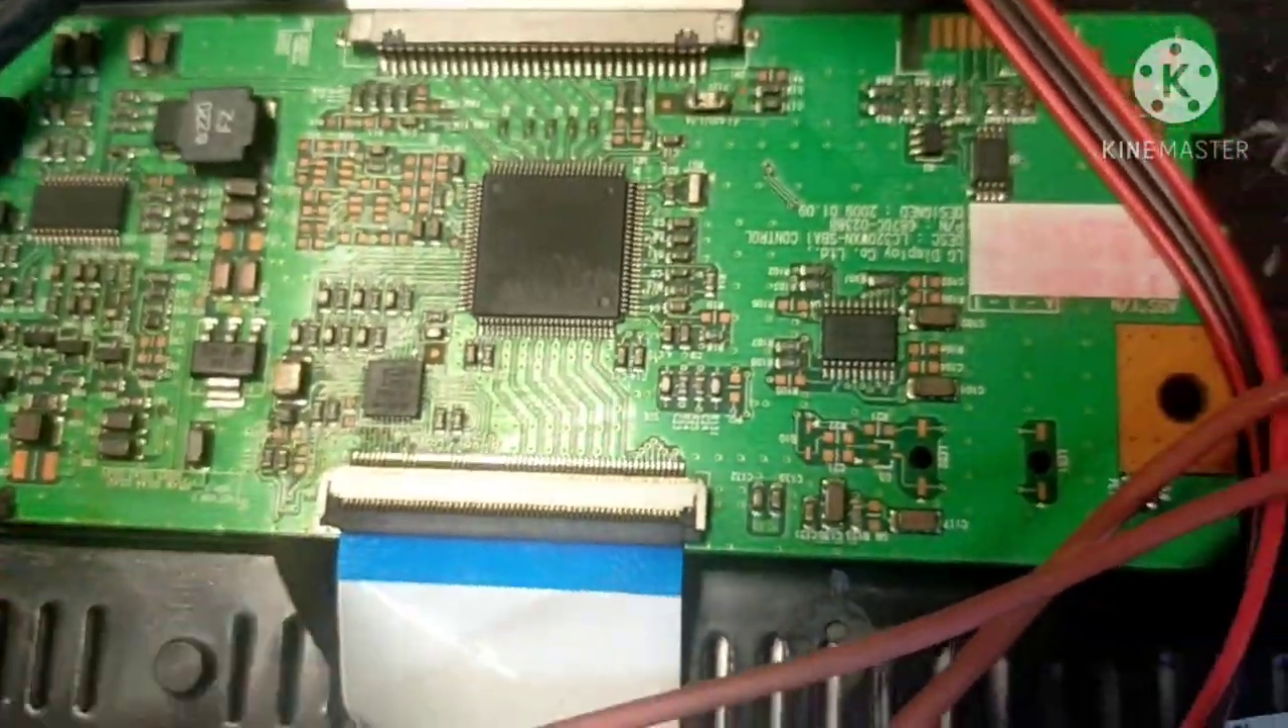Ito guys, naibalik ko na yung flex nya. Papunta dito sa panel.